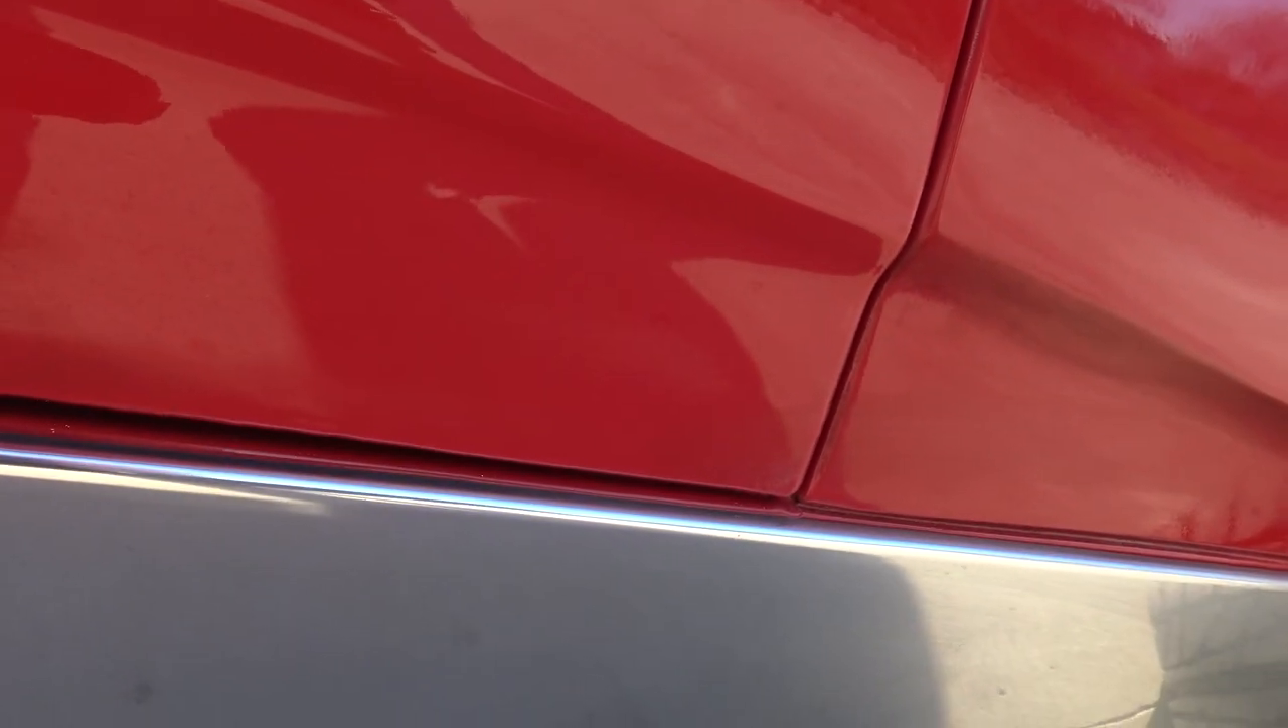Bottom of the door lines up really nice to that quarter.